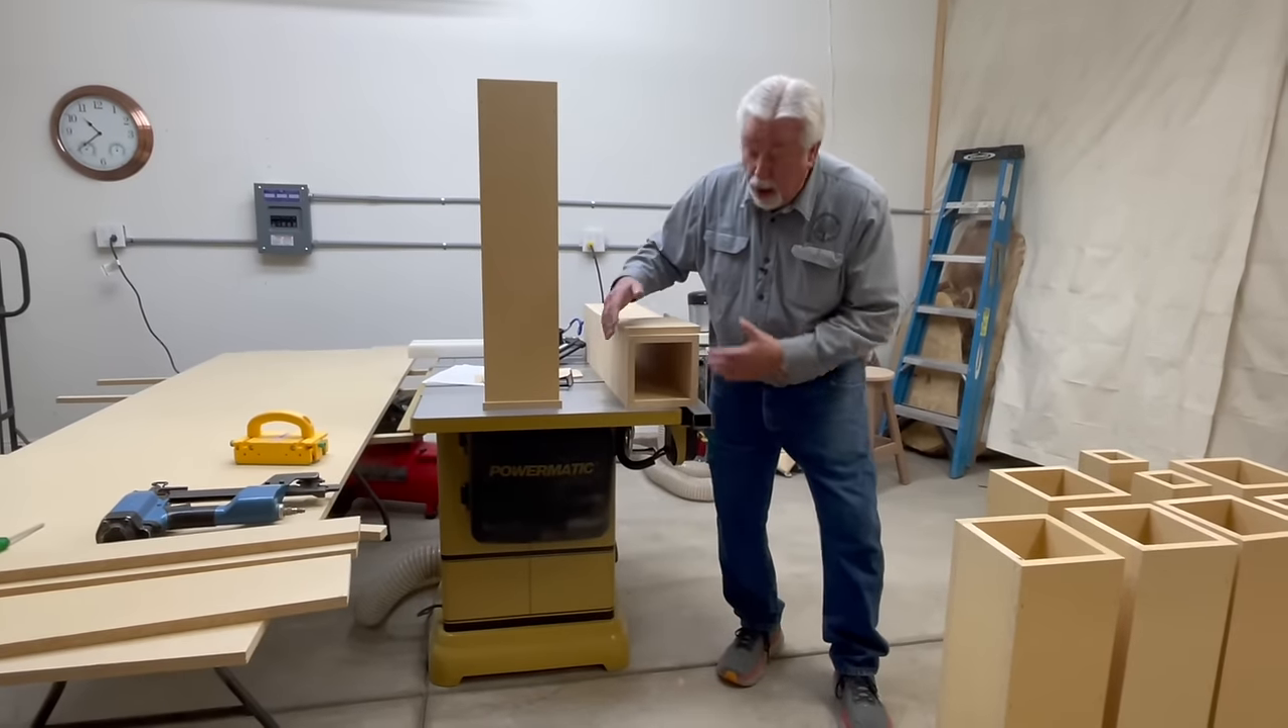I now have all of my columns my legs to my outfeed table all nailed together I nailed on a little foot.